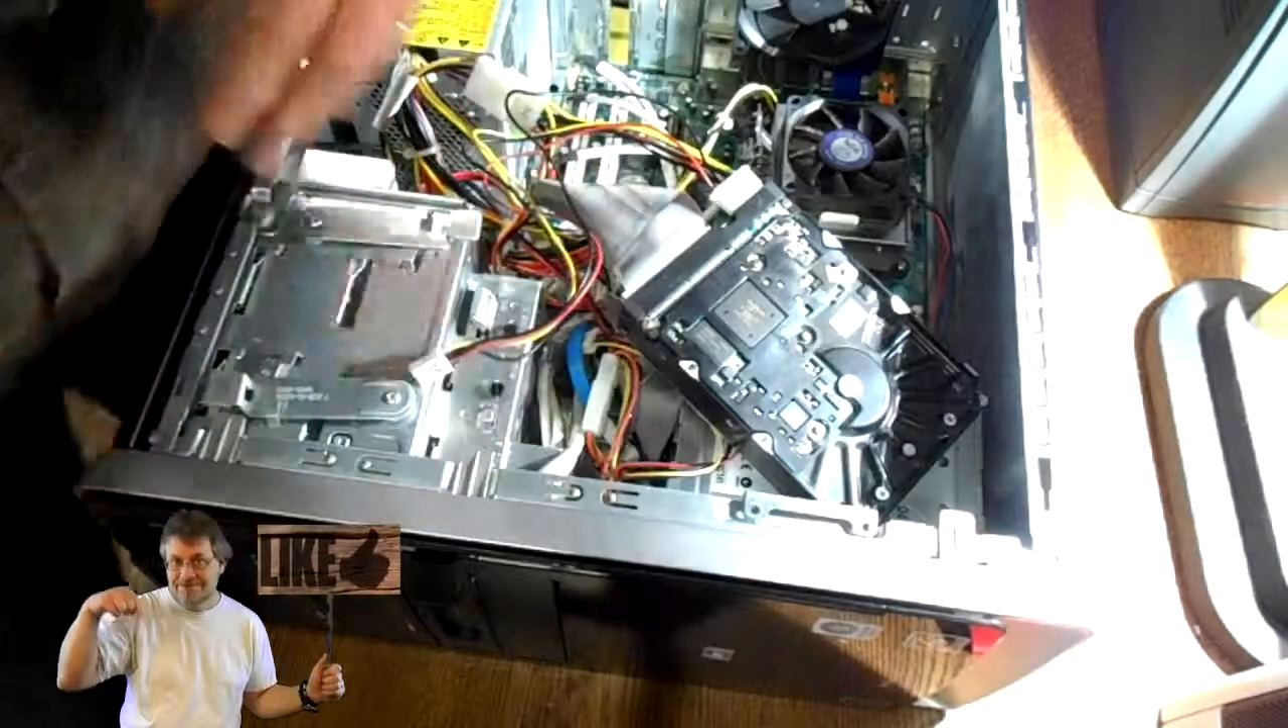It's not pretty but I have the hard drive in there temporarily.